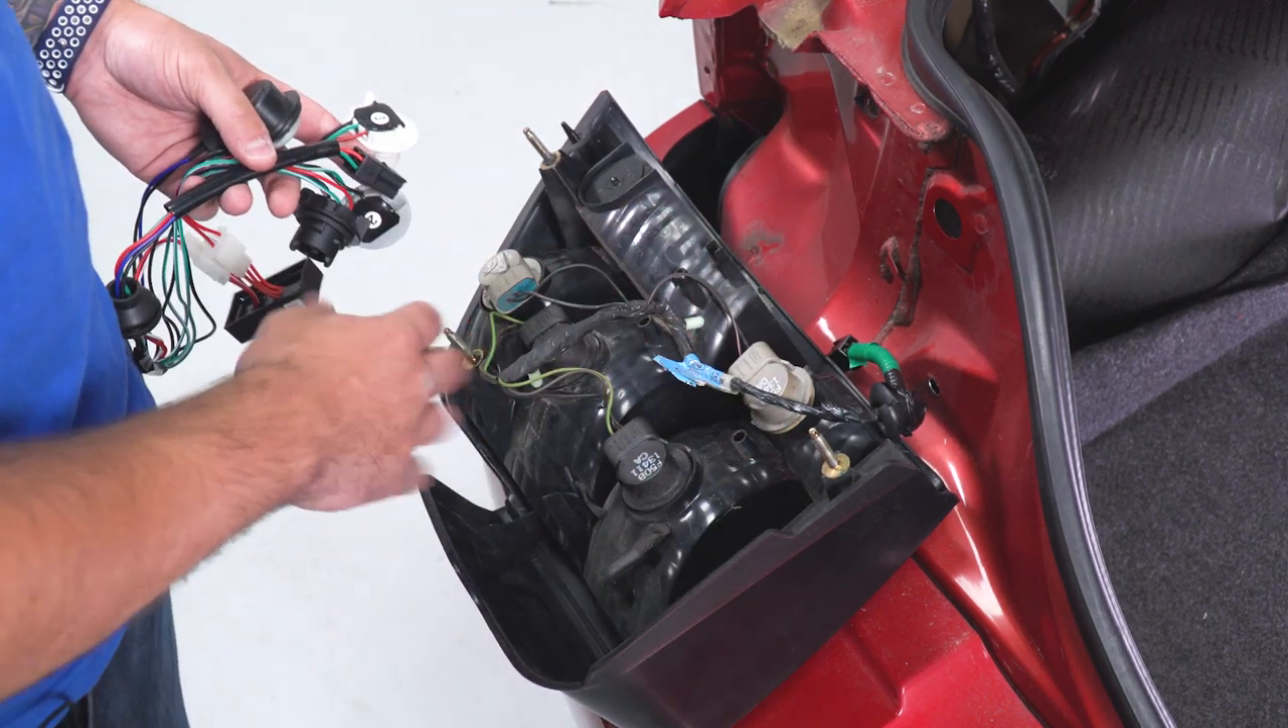So now we're looking at the back of our tail light, factory harness still installed with our bulbs, and I'm holding our Raxiom sequential harness.